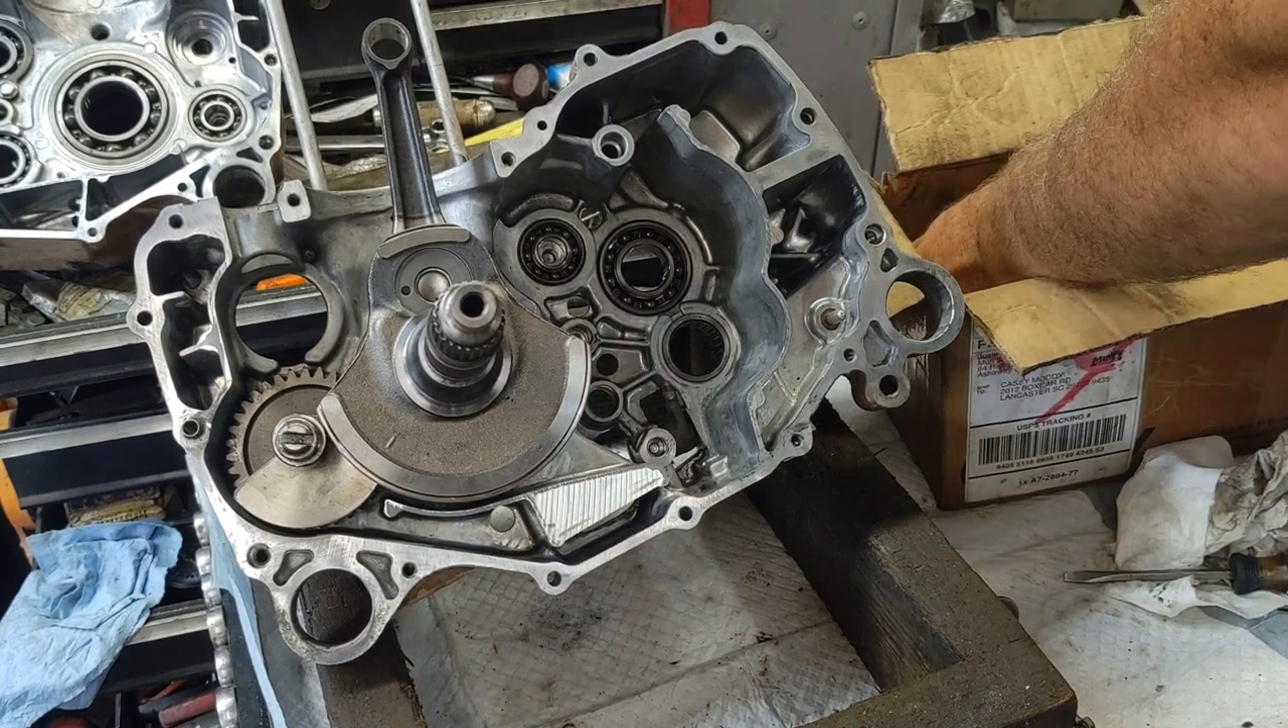All right guys got the crank pressed in there actually kind of upside down now.